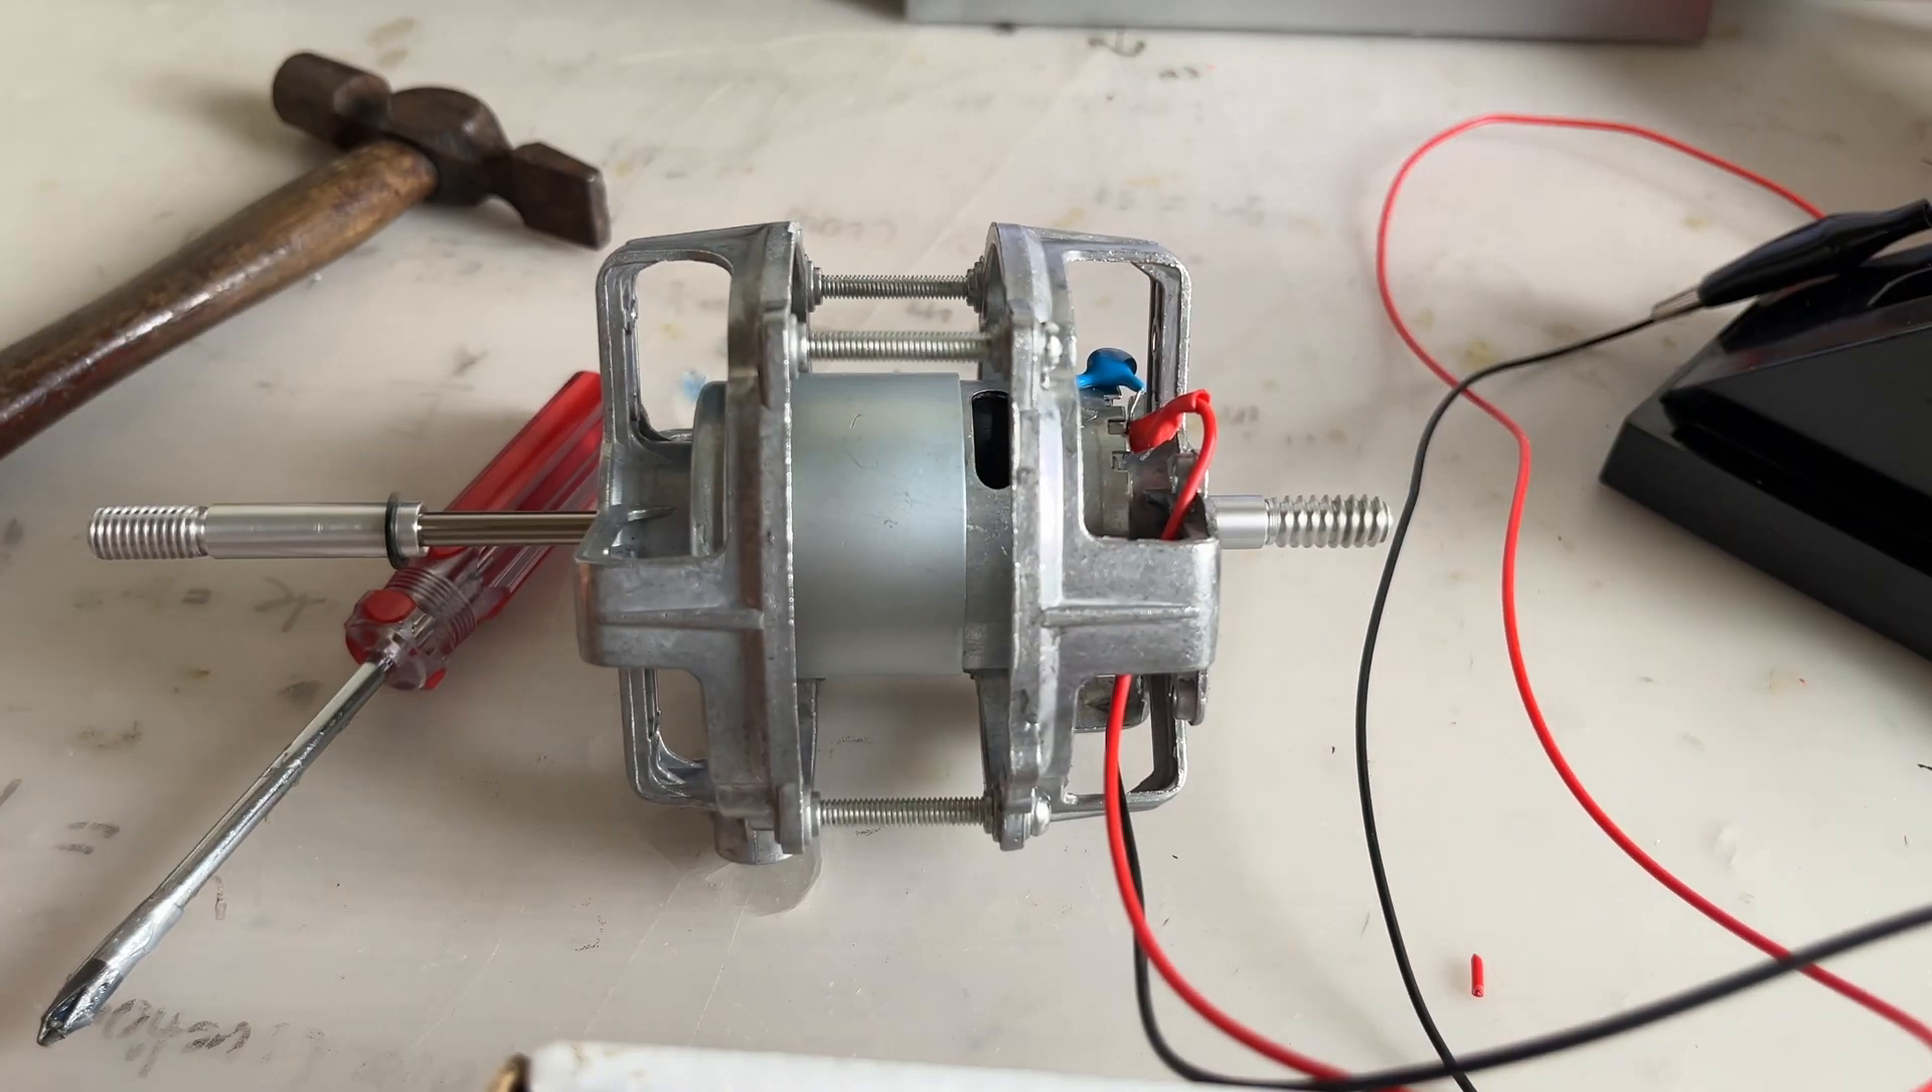The motor does fit in nicely now.